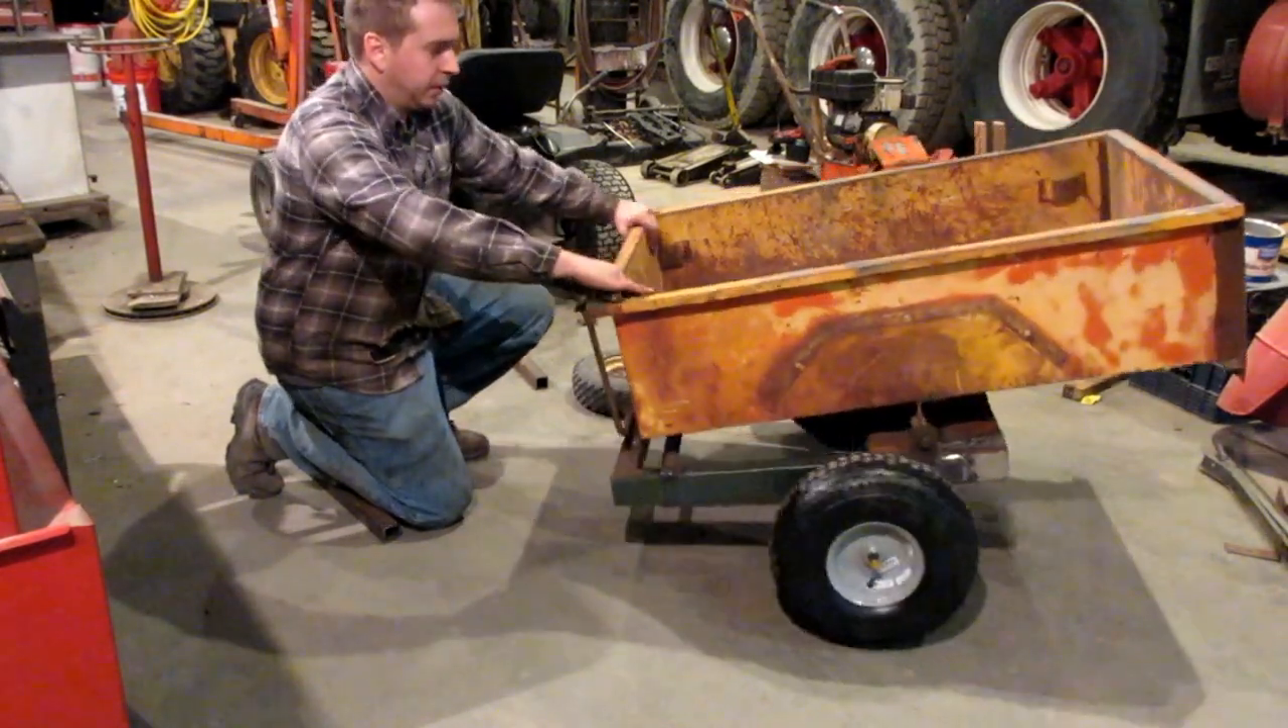All right, here's the cart together with the box on top. Of course, right now I don't have any tongue on it, but it's working like it's supposed to, which is good.